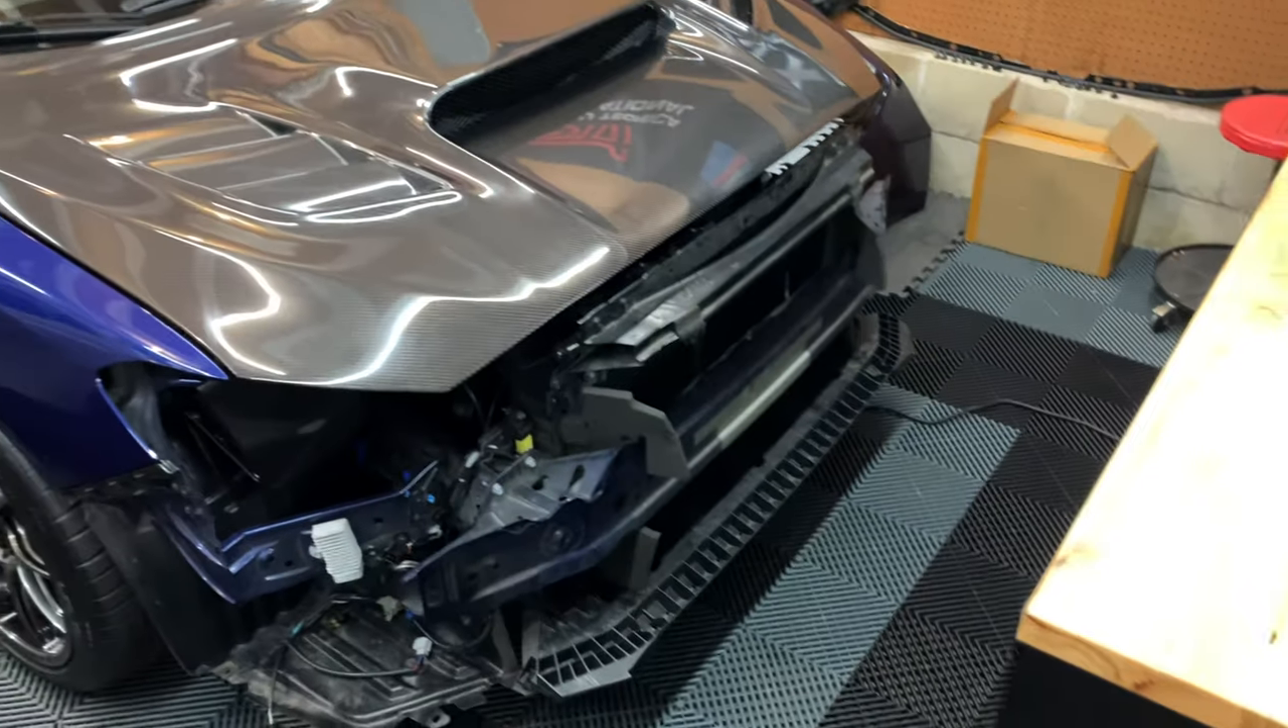I already have the bumper off as you guys know because i'm waiting on a bunch of parts.